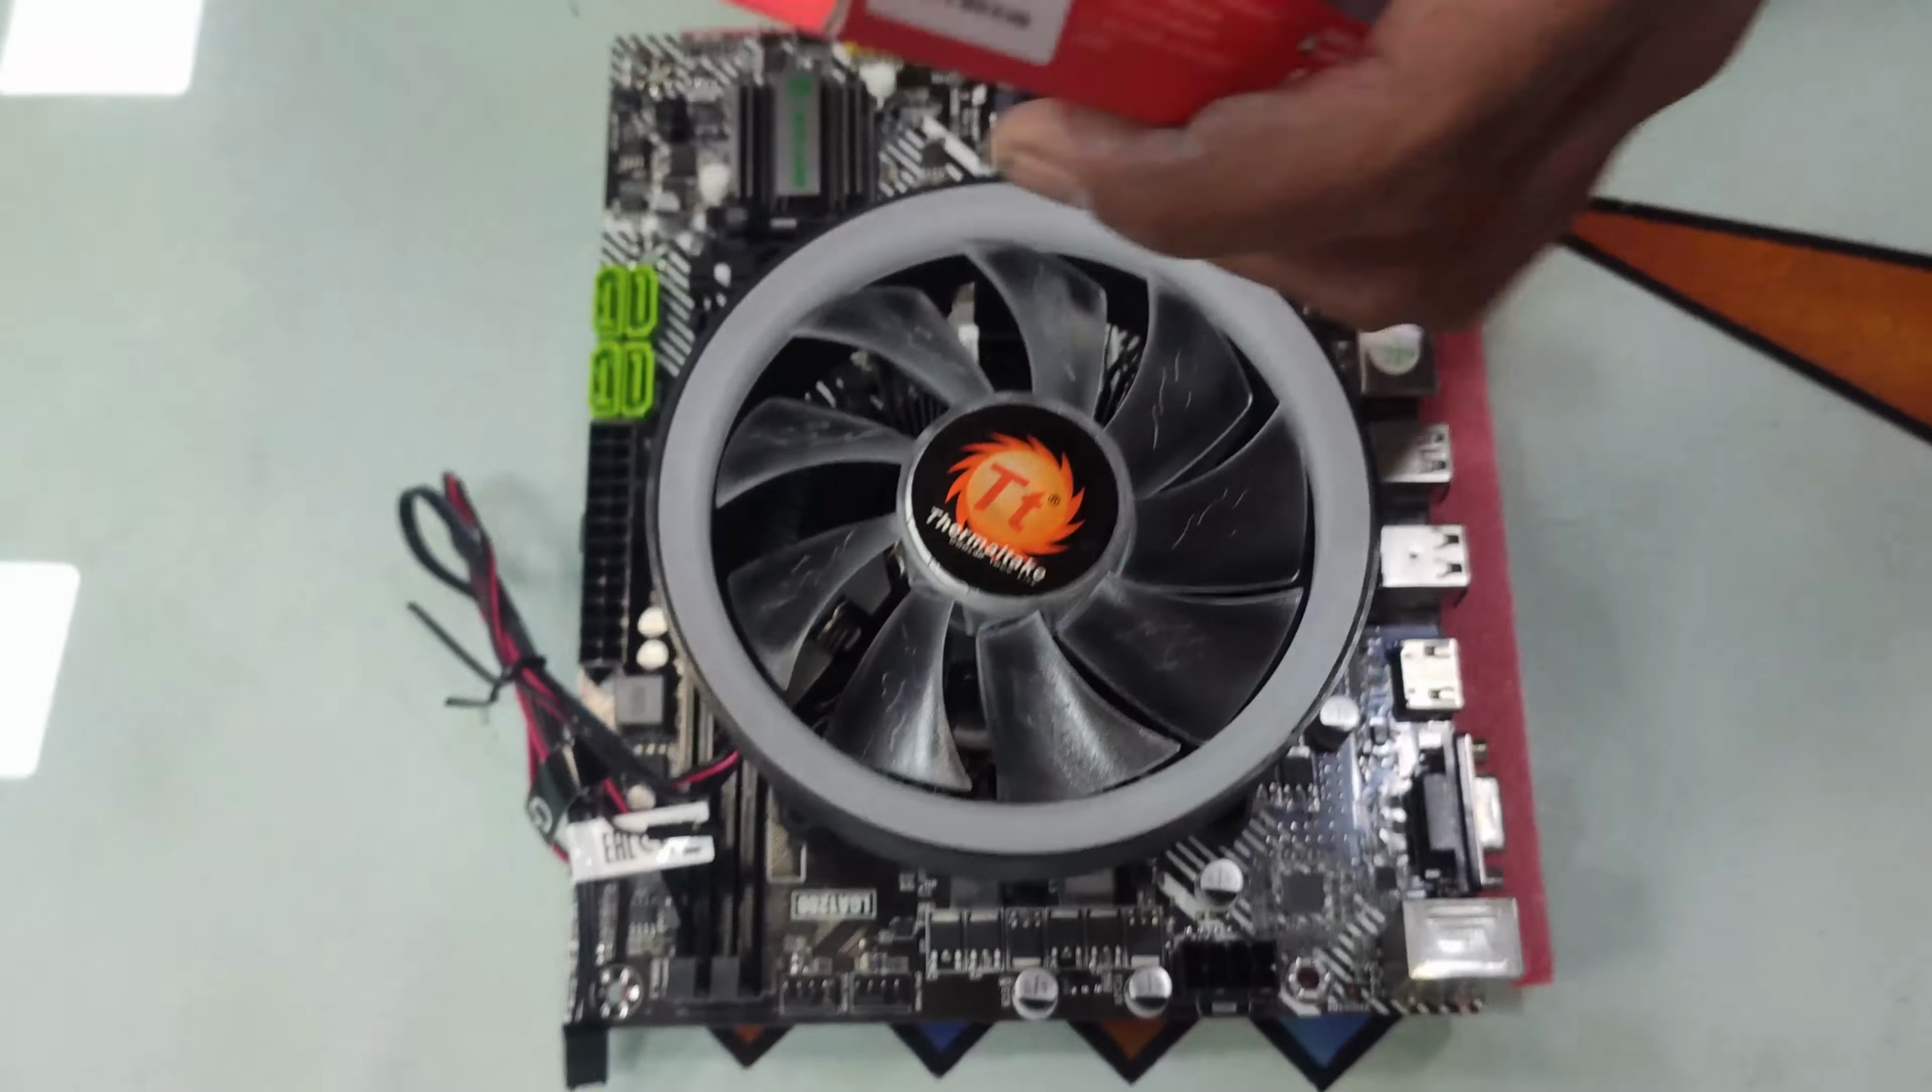यह आप देख सकते हो हमारा फैन लग चुका है।